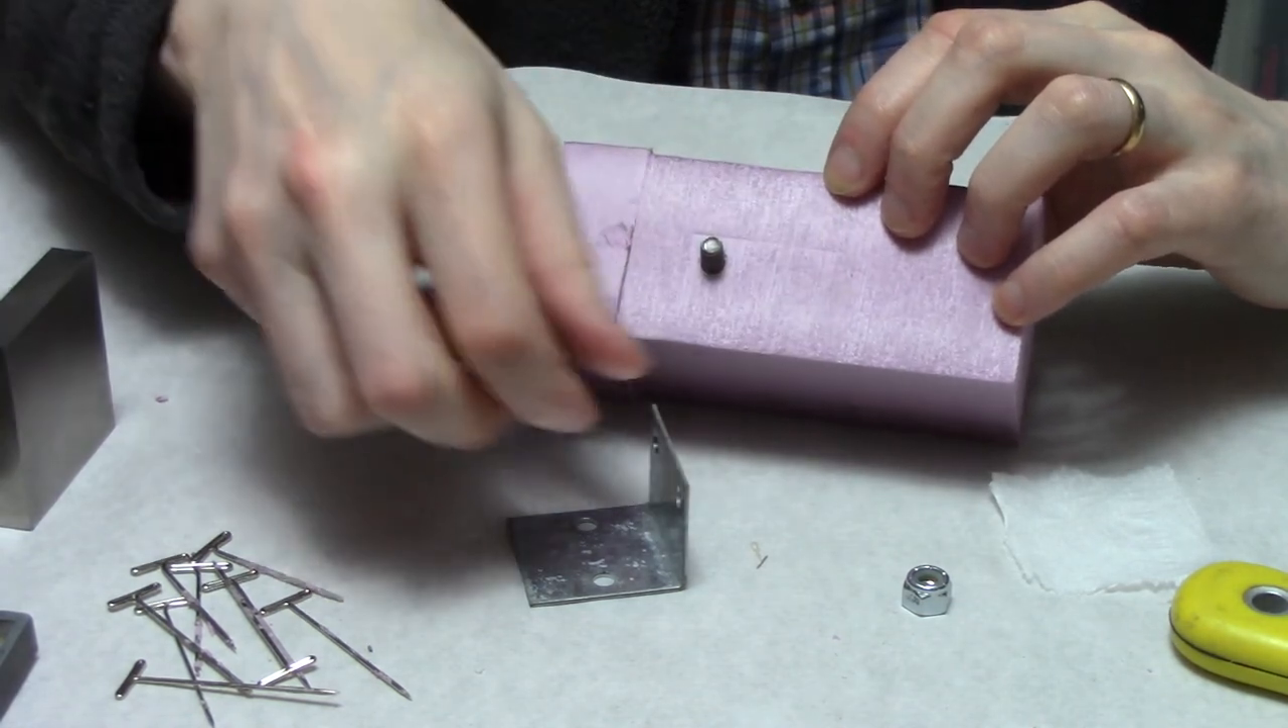So, as you can see, I just drilled an eighth inch hole and then screwed in to the side the bolt.